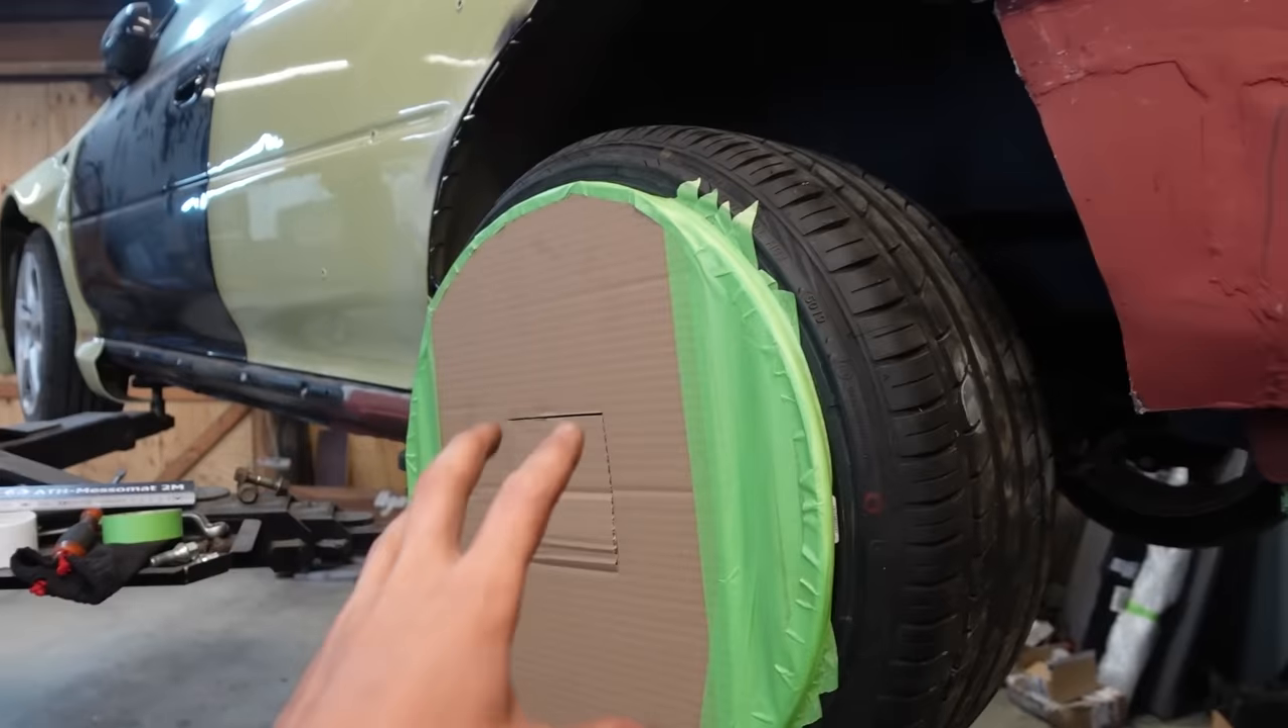Die getarnte Felge ist wieder drauf.